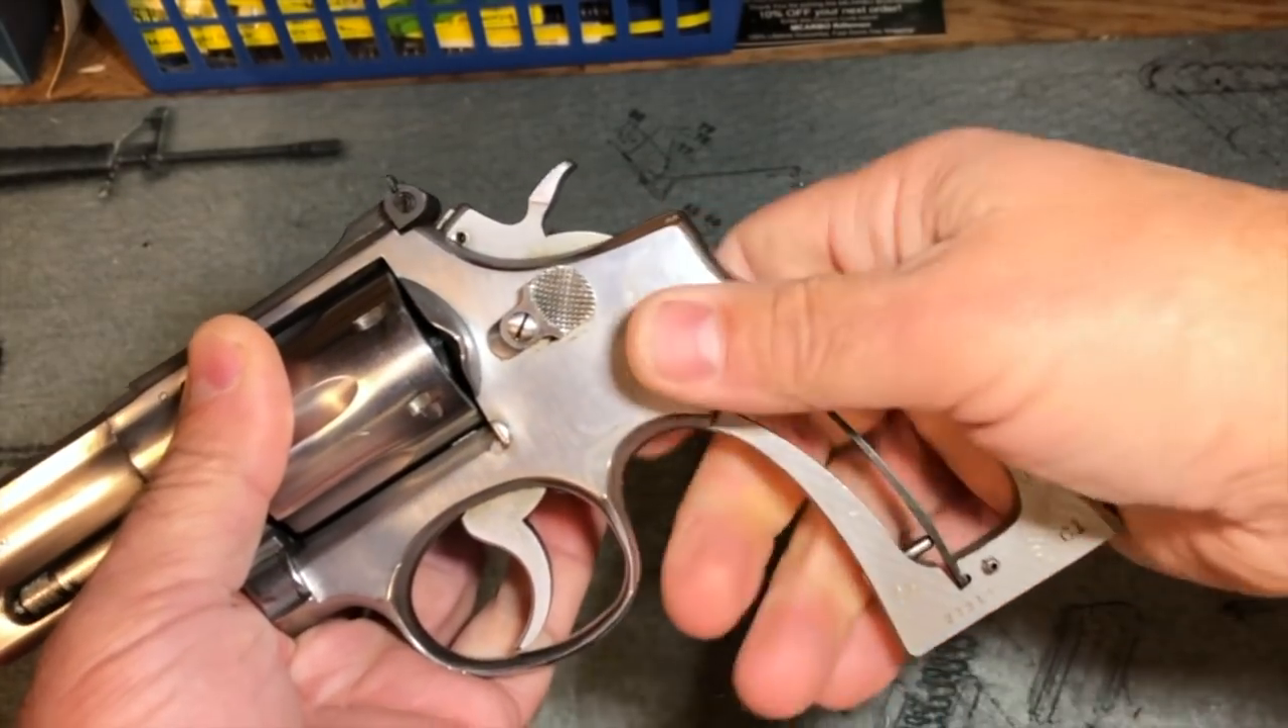So, at this point, I've removed the grips and the first thing I notice is the entire grip frame underneath the grips feels like it's coated in glue.